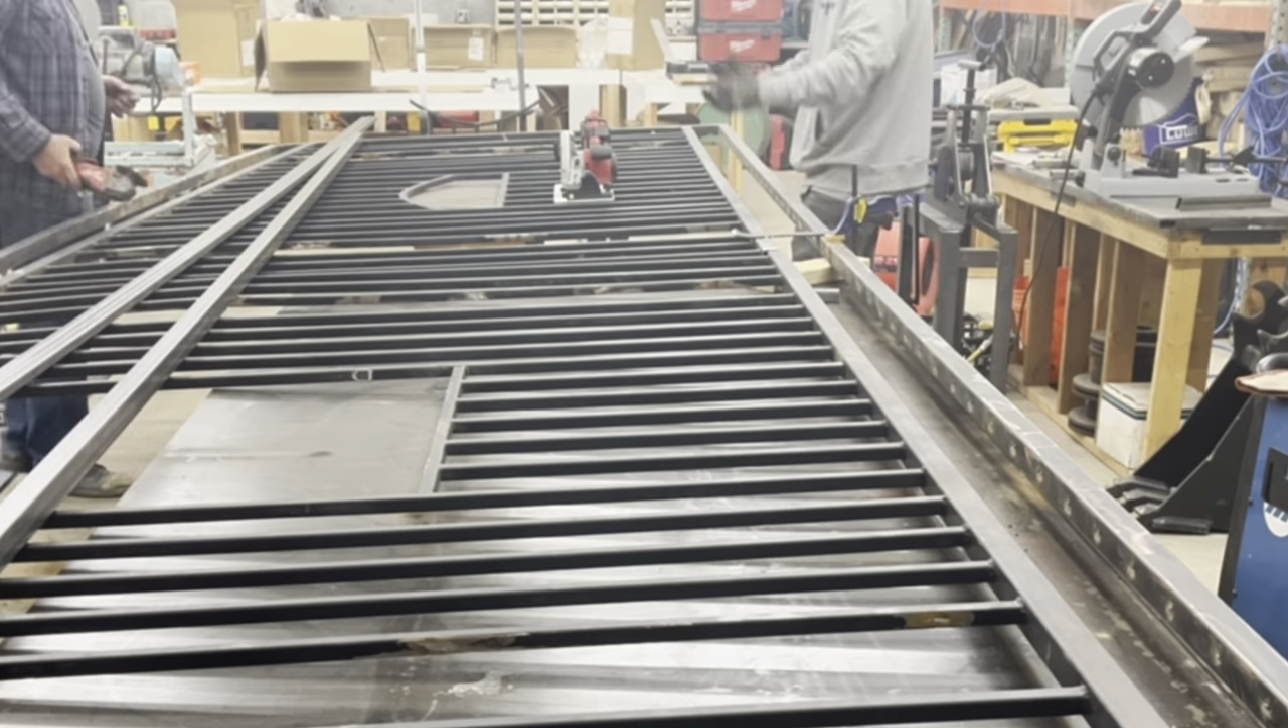We've got the gate together it's one piece but now we've got to almost cut it in half to take that bottom section out for the wood.